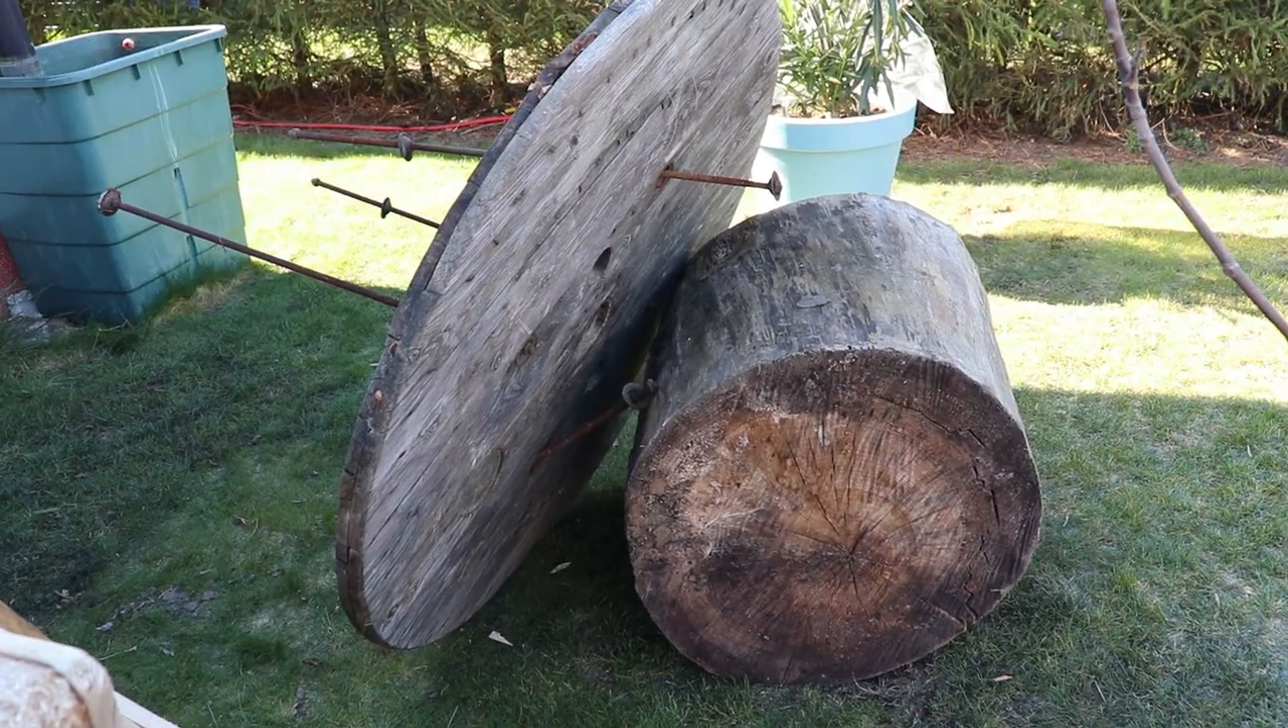Und der Tisch muss noch zusammengeschraubt werden.